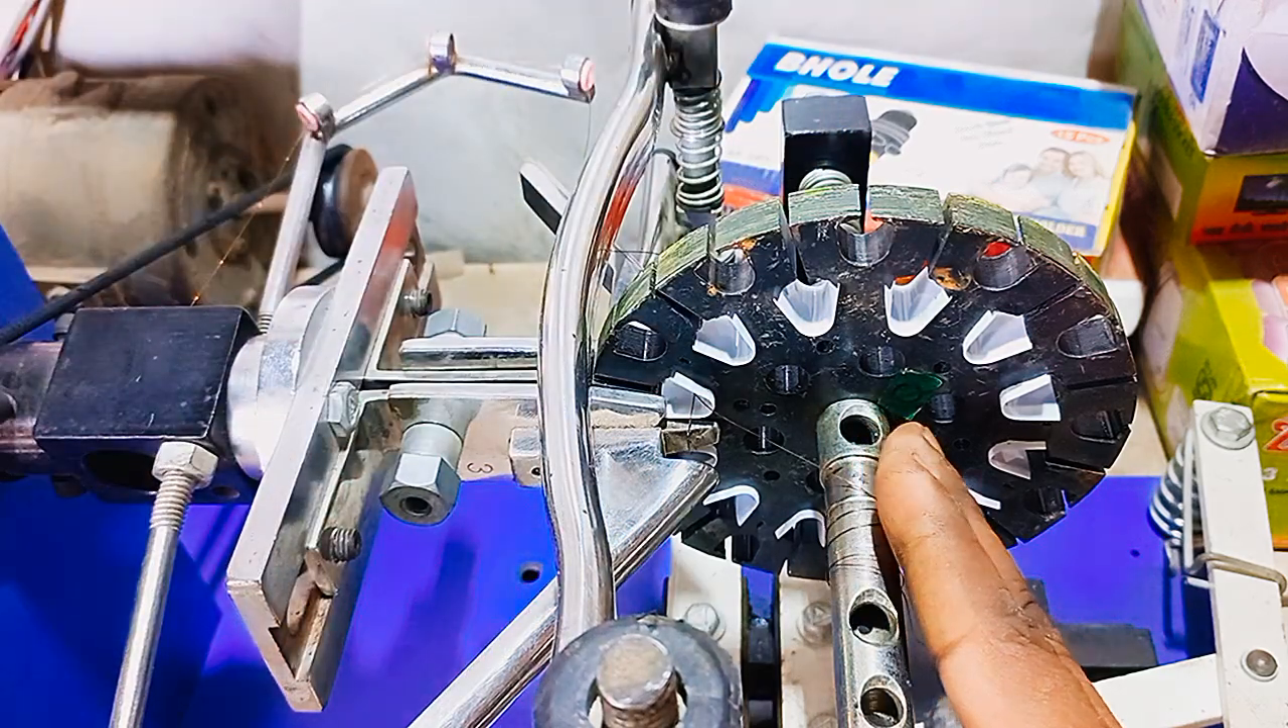इस्टेटर को हमने मसीन पर लगा दिया है।